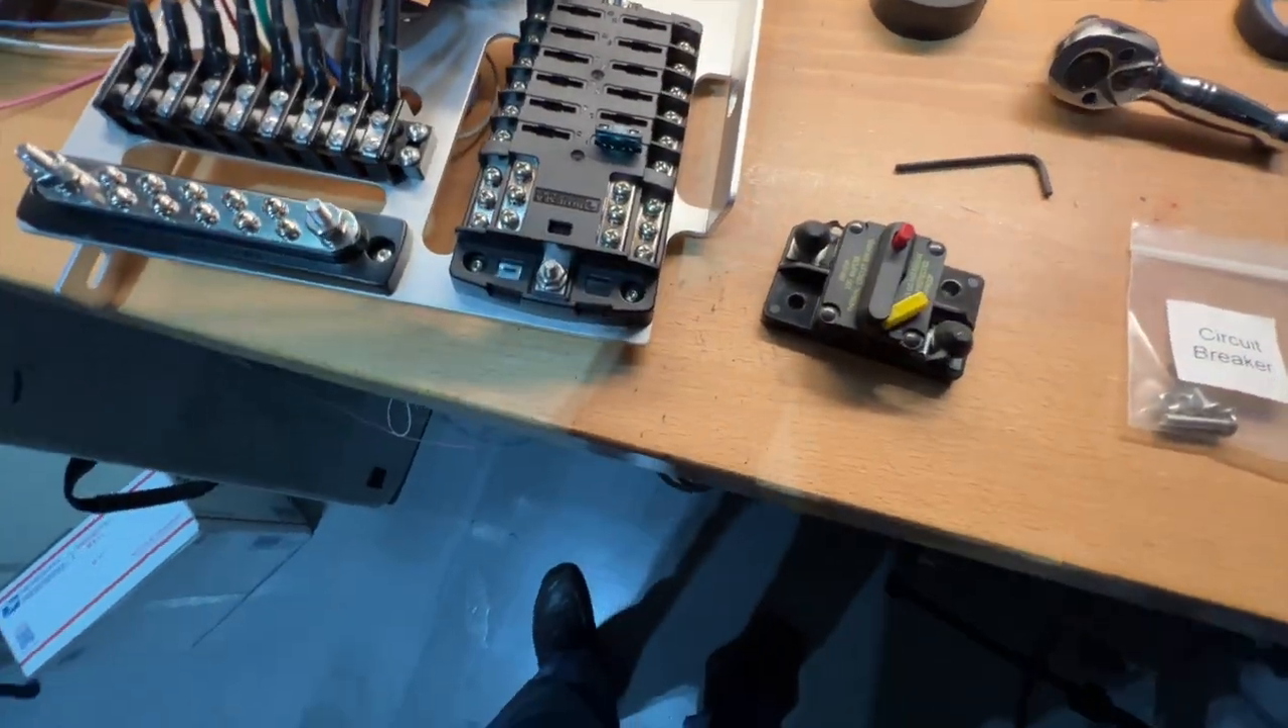The last component i believe other than wiring that we have to attach to the tray is the circuit breaker right here and it's going to go with this orientation just like this with these uh two slots here.